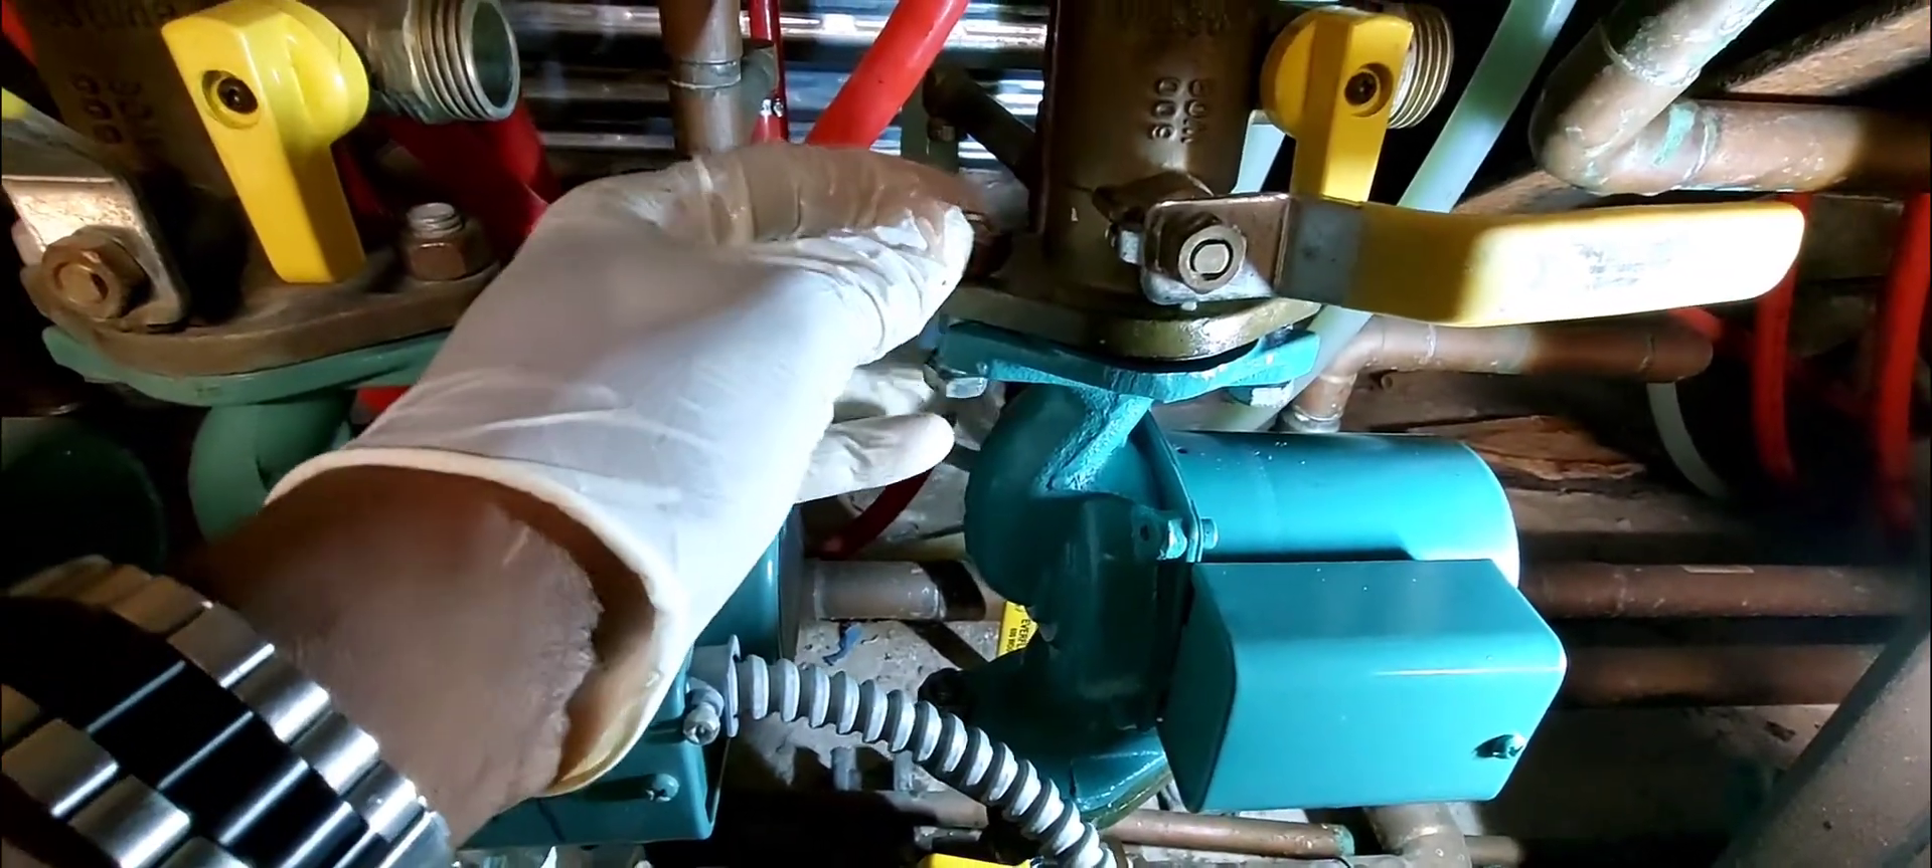So the pump the new pump is in place just gotta tie it down.